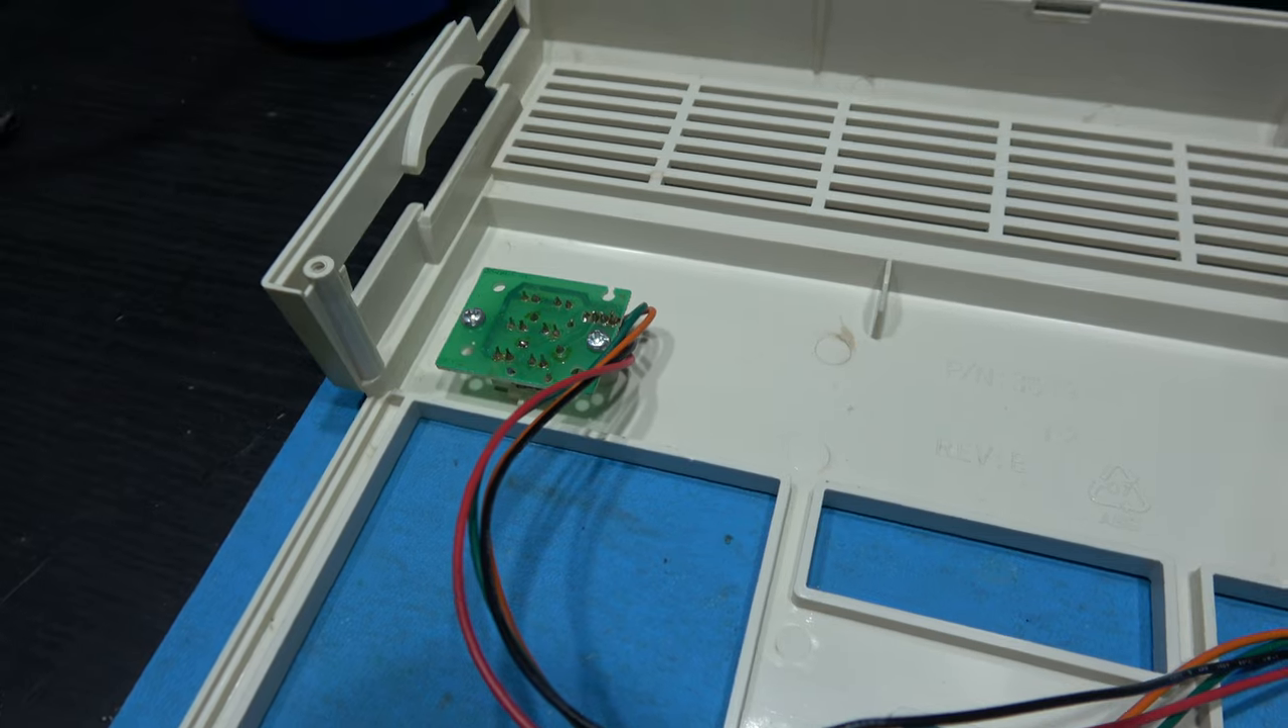Now there's just one thing I need to remove off the top of the case and it's the power floppy drive and hard drive LED PCB.